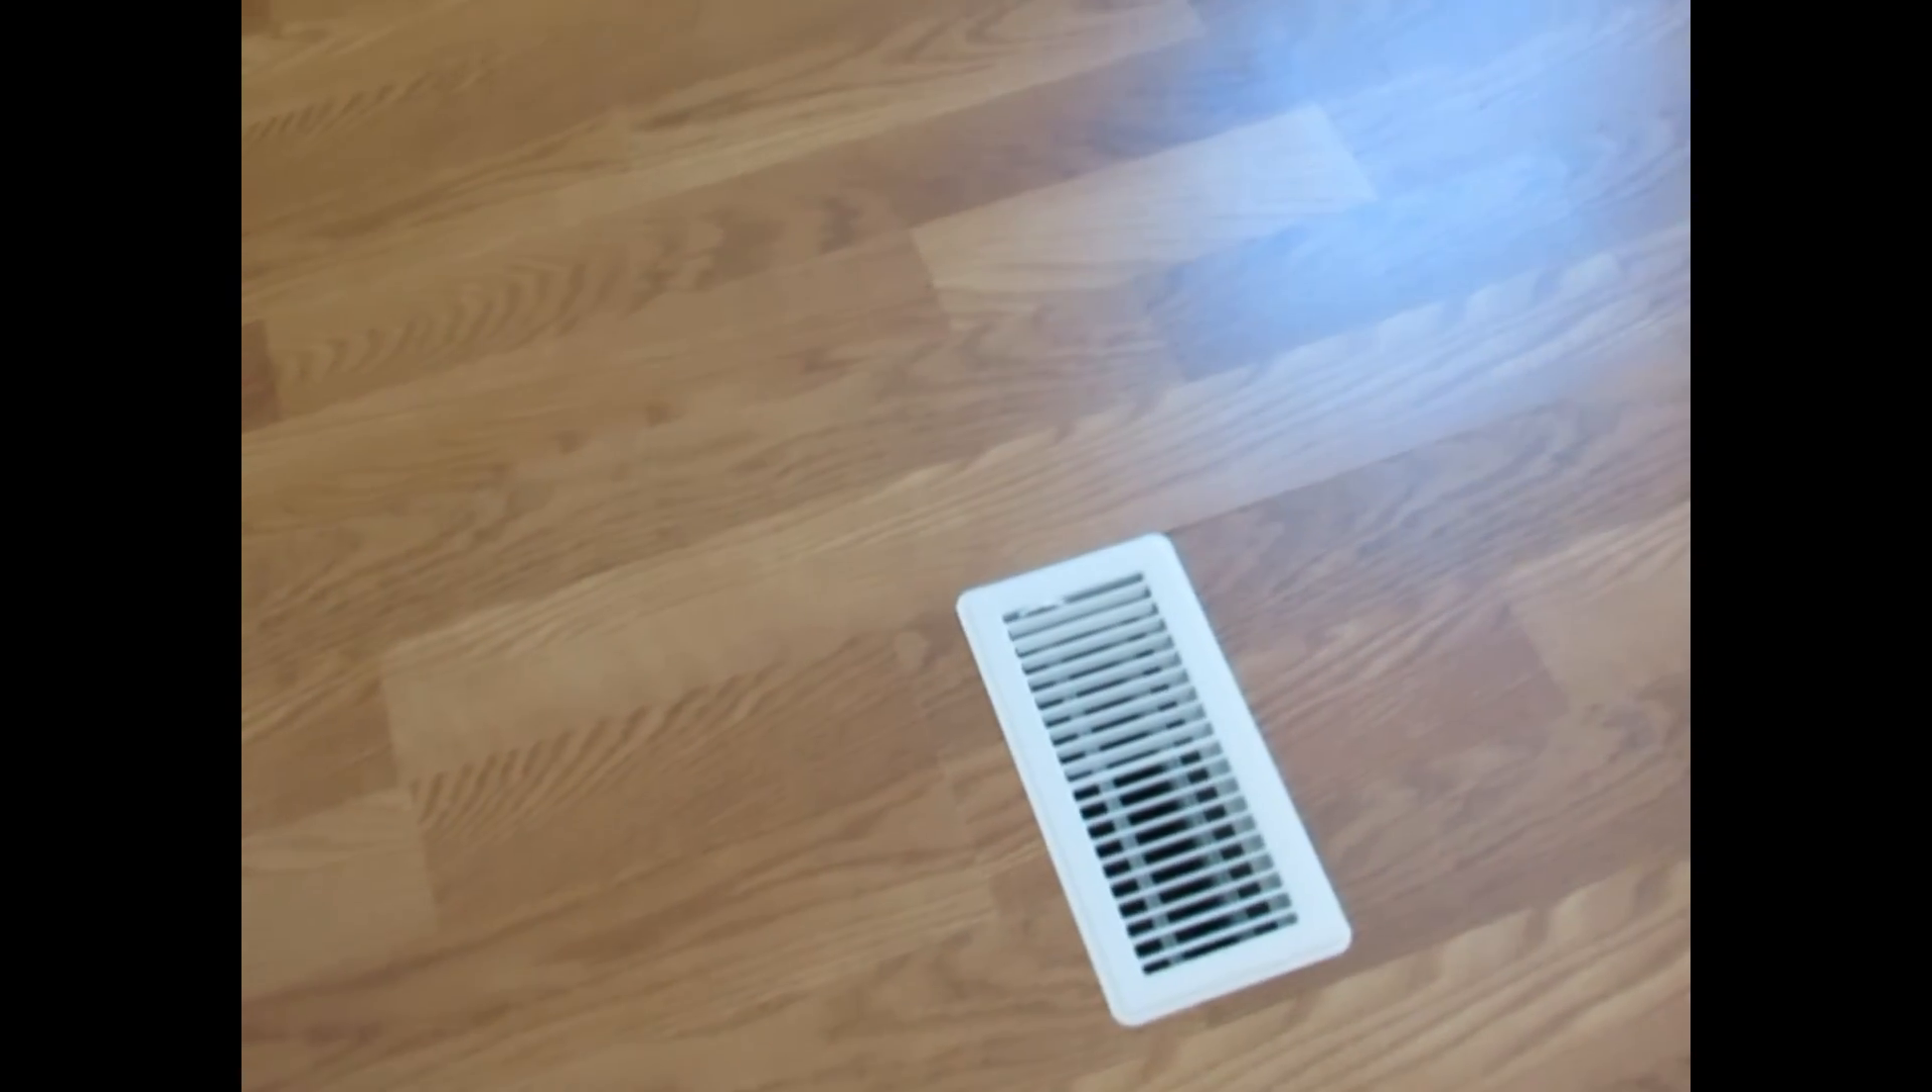Yeah, I got the air conditioning or the heat vent cover on.